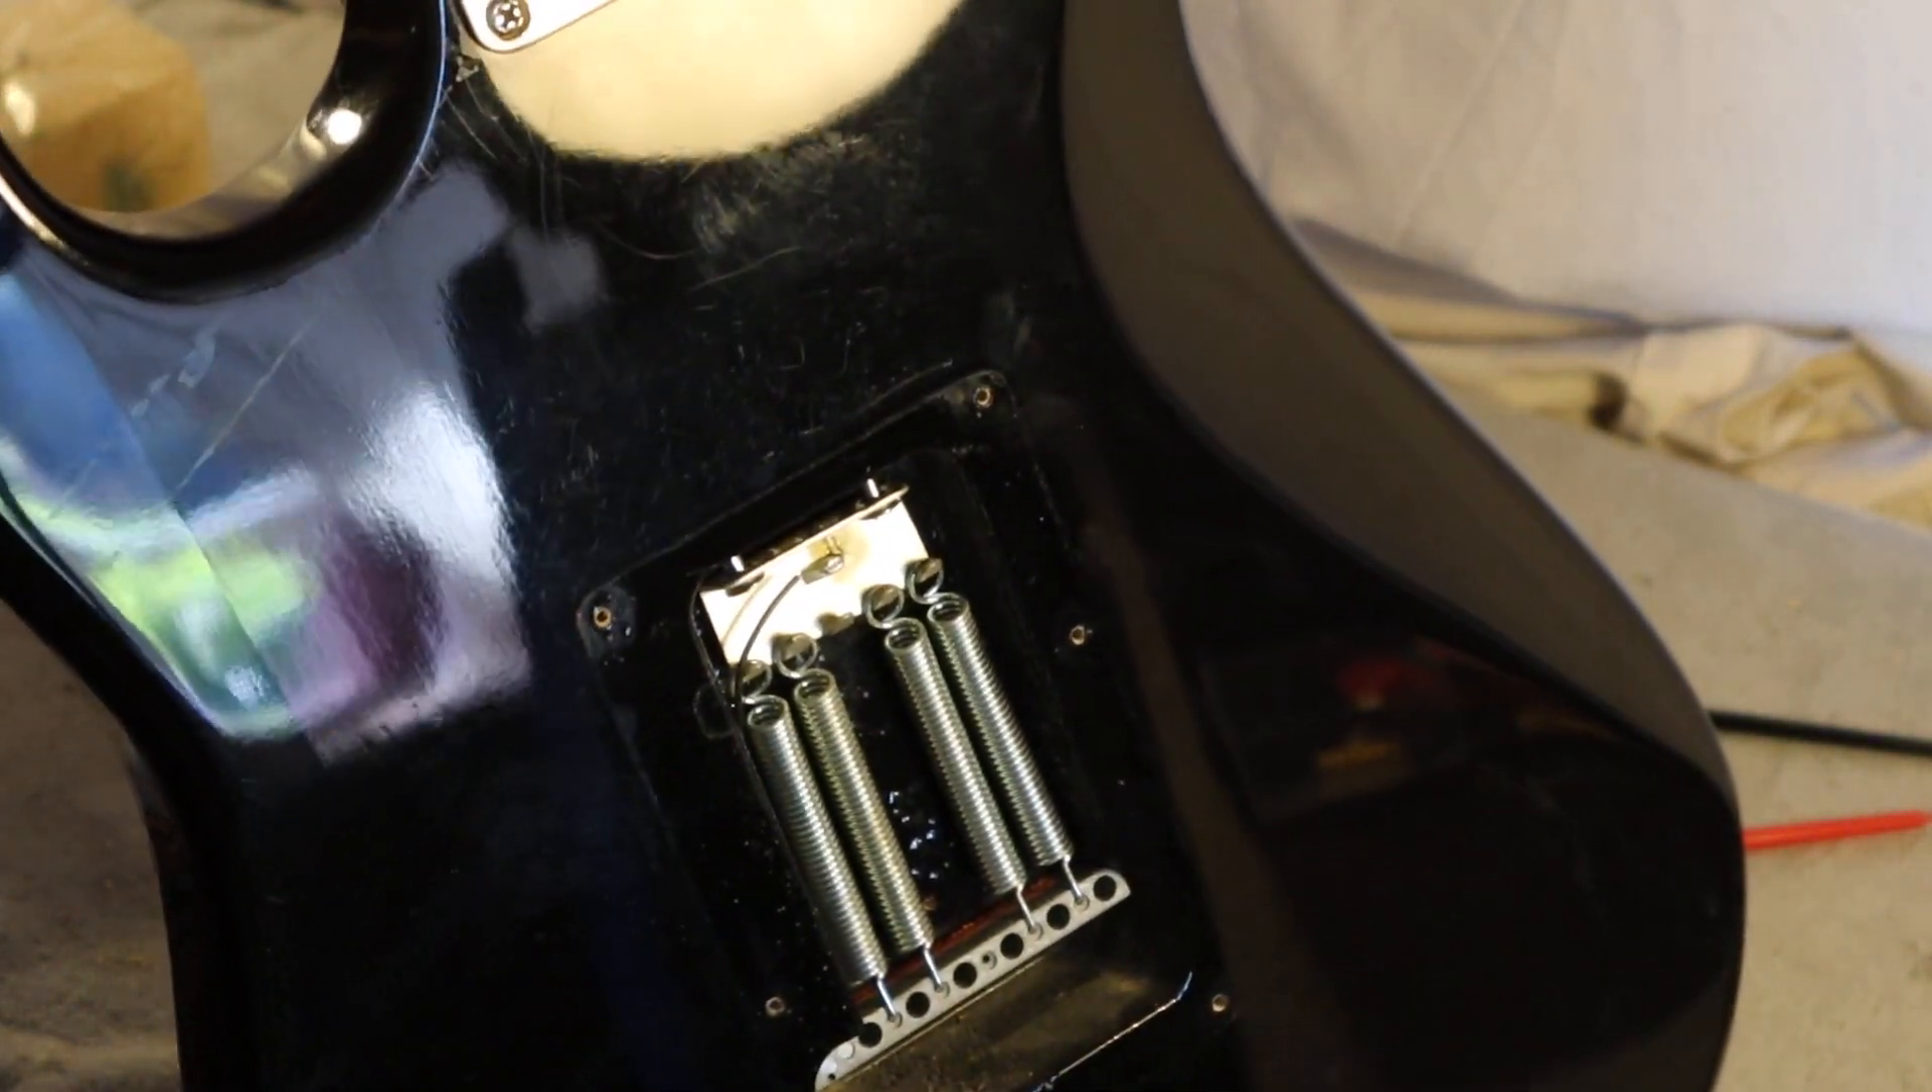Okay, so we've got the strings off, and, you know, everything looks like it should be okay, but of course we've still got these springs on here.